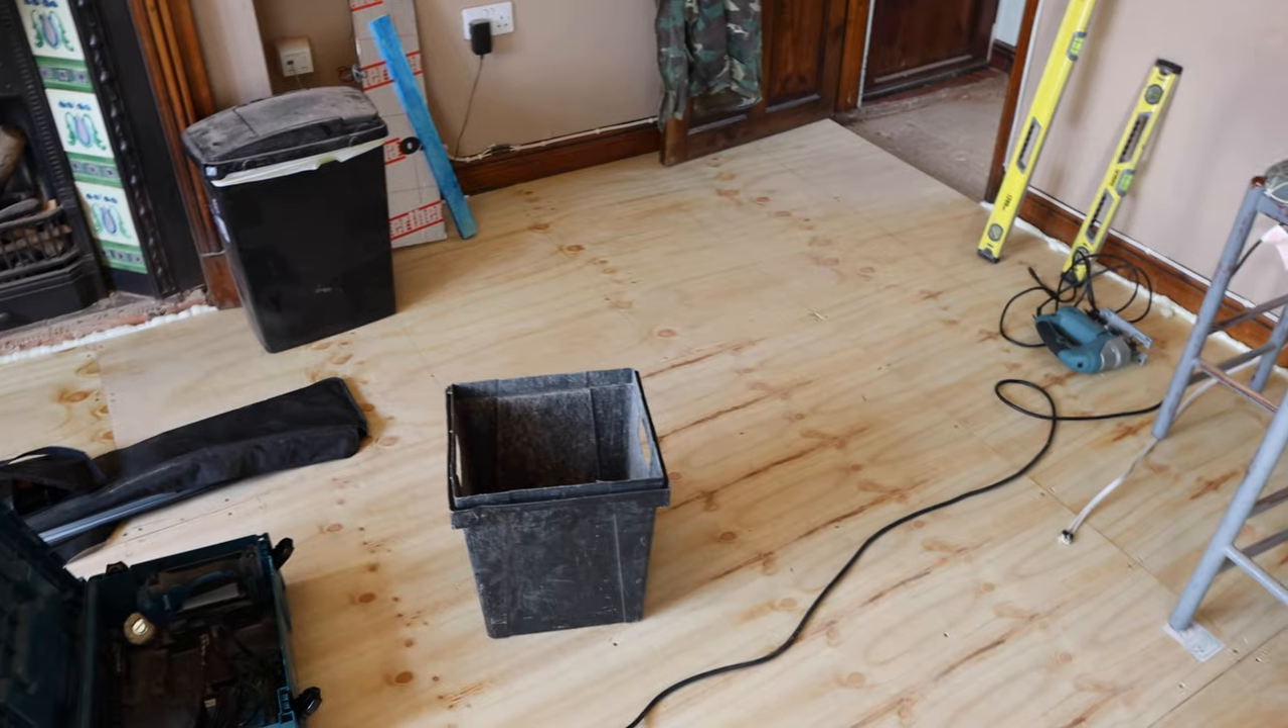The living room's all boarded now. Ready for tiling.